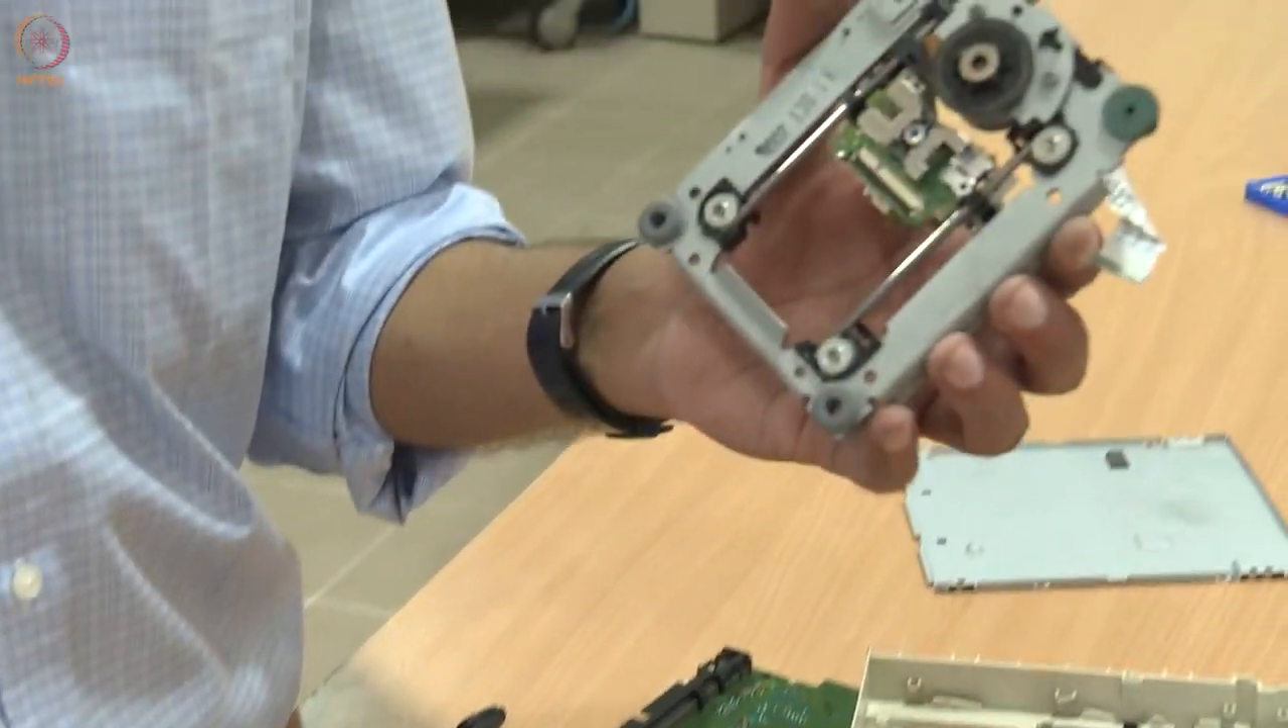So, you can see now I have completely taken out the the optical part of the DVD player.